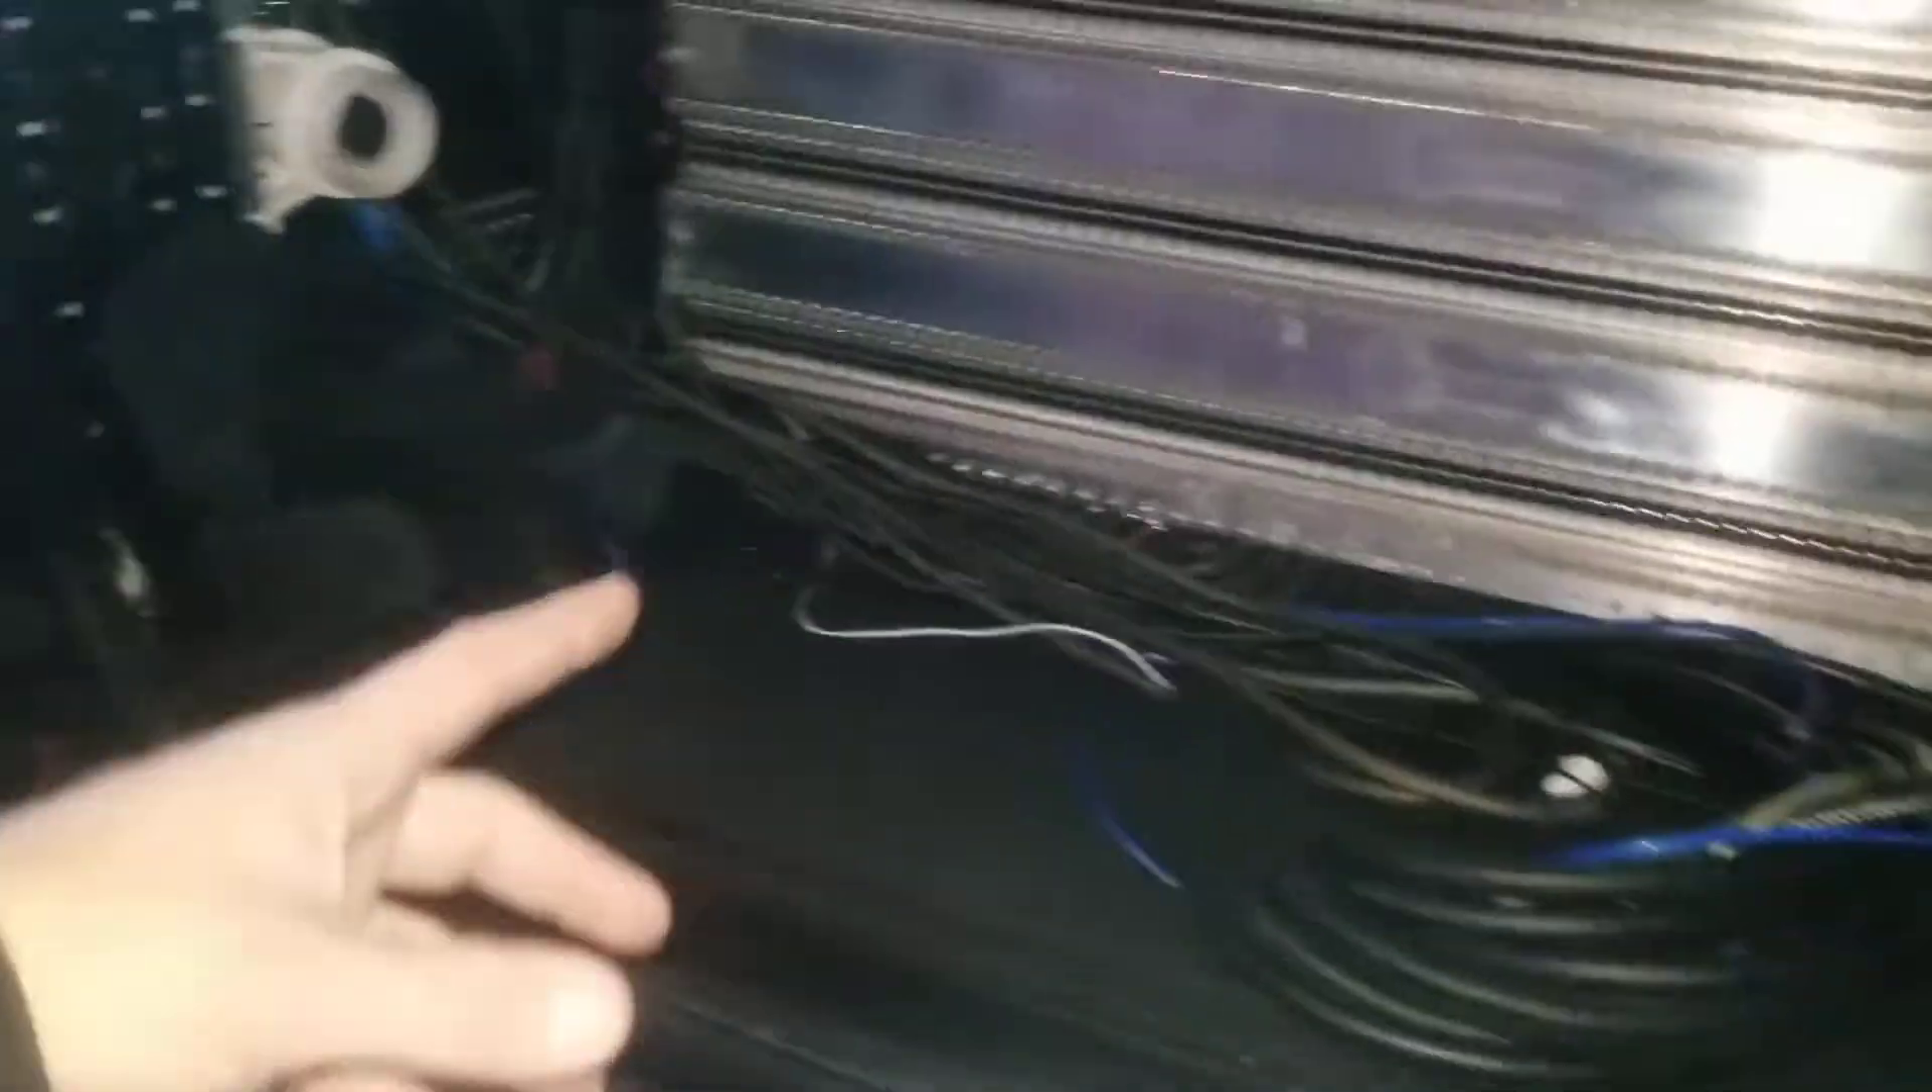Um, obviously these, a lot of these wires here are just thrown in here right now.